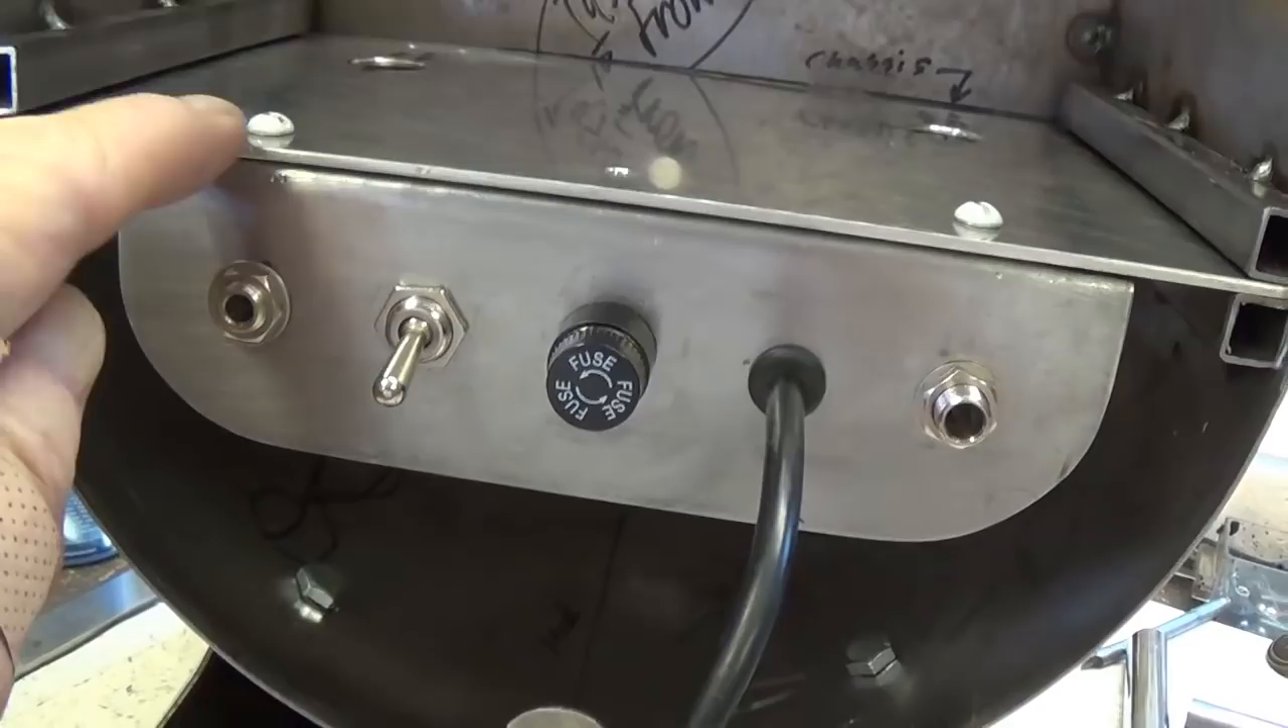Here's the rear control panel in place.